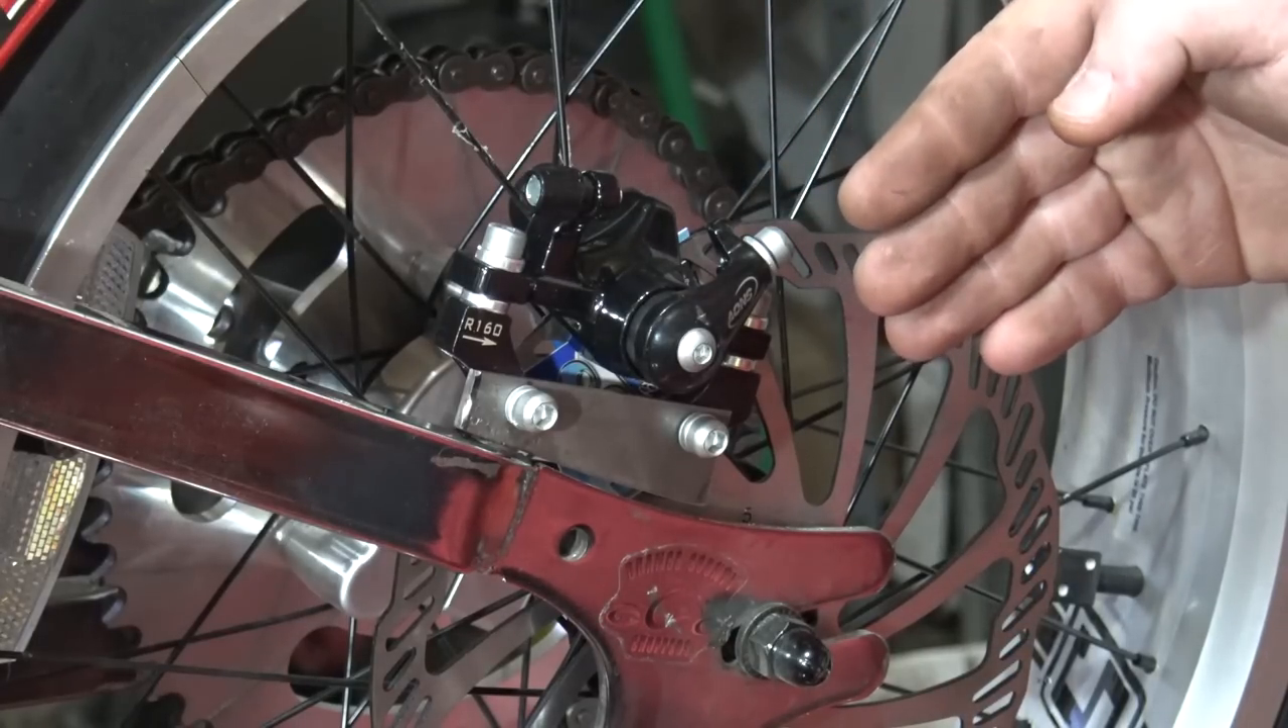You can see I just took a piece of flat stock and wedge cut it, then put, drilled two holes in it, and bolted it up to the caliper bracket. And it looks really nice. It's sitting in the perfect spot.